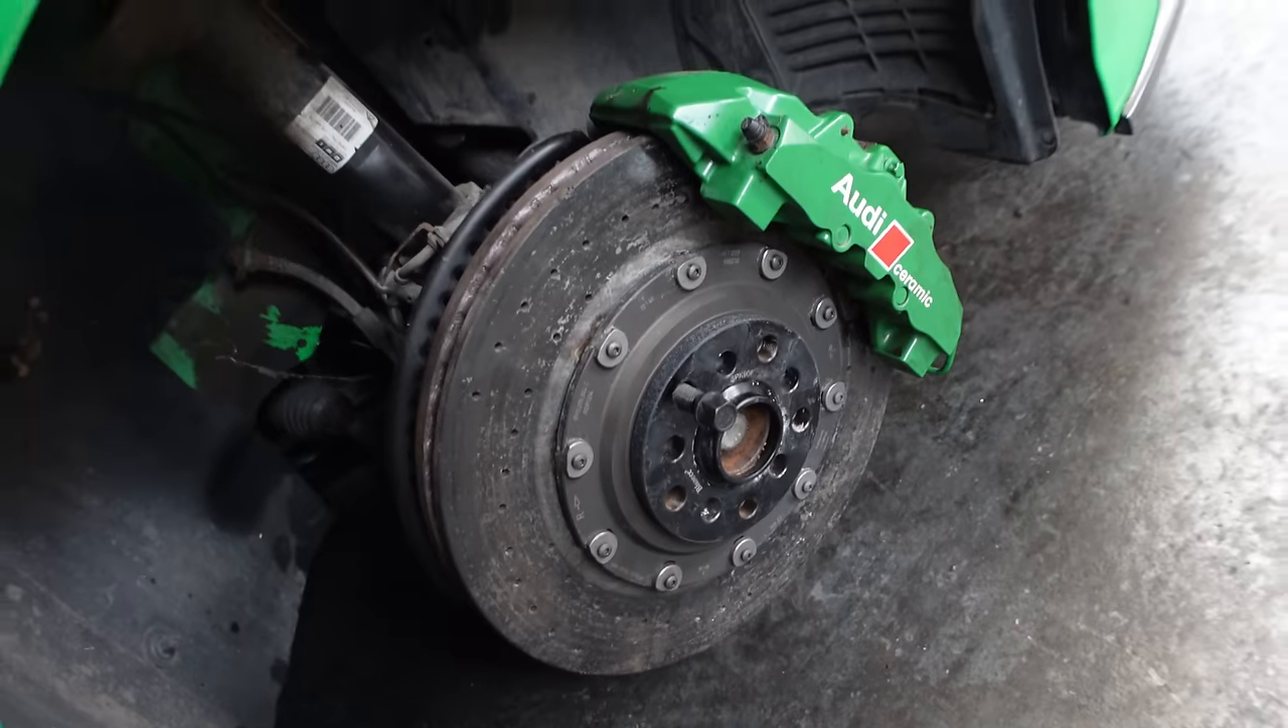Don't forget the wheels are not on yet.